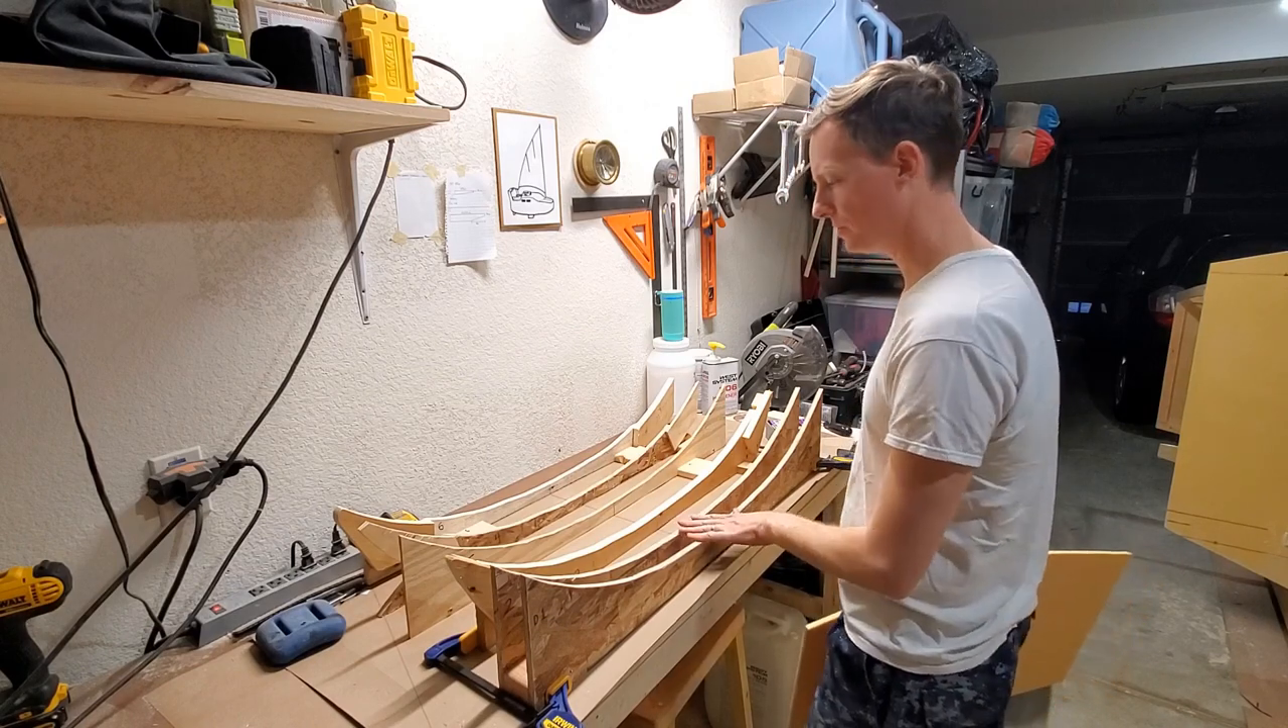Now, I've got the female mold assembled for the bow piece.